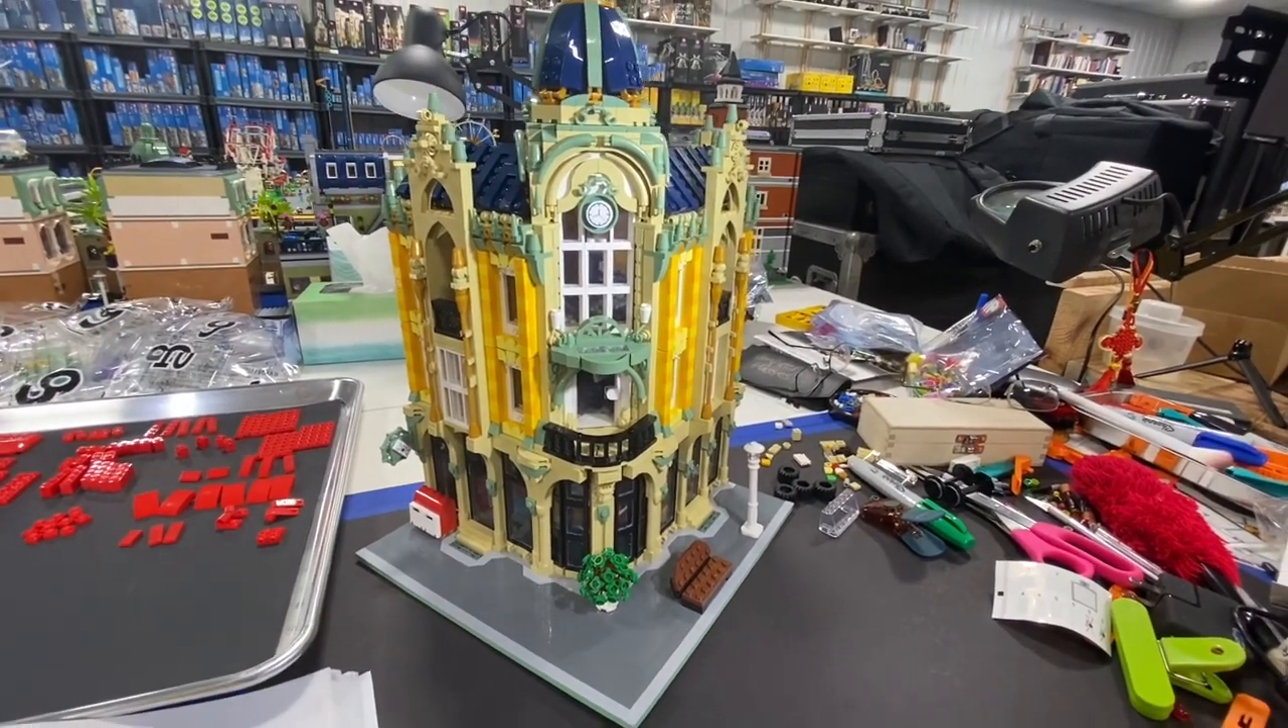And here it is everyone with the roof on the post office.